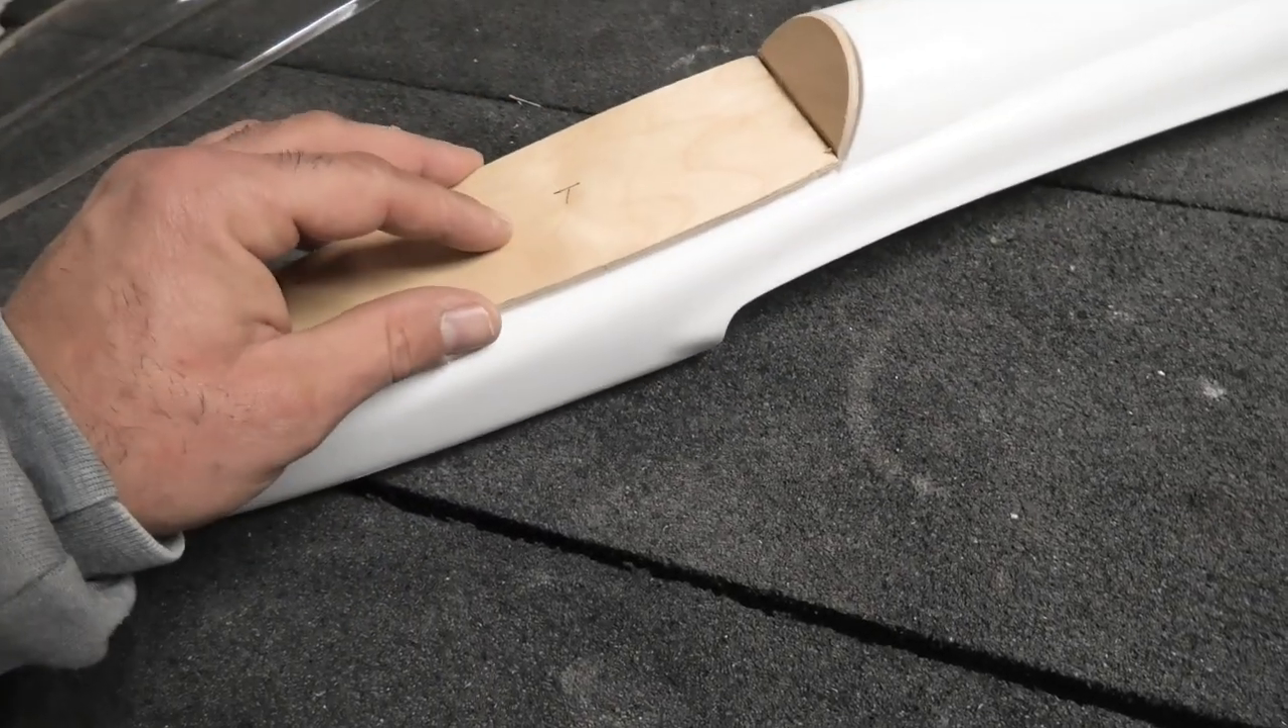Well, I have these pieces tuned up a little bit and I've actually glued them together with some CA. The fit is about as good as I can get.